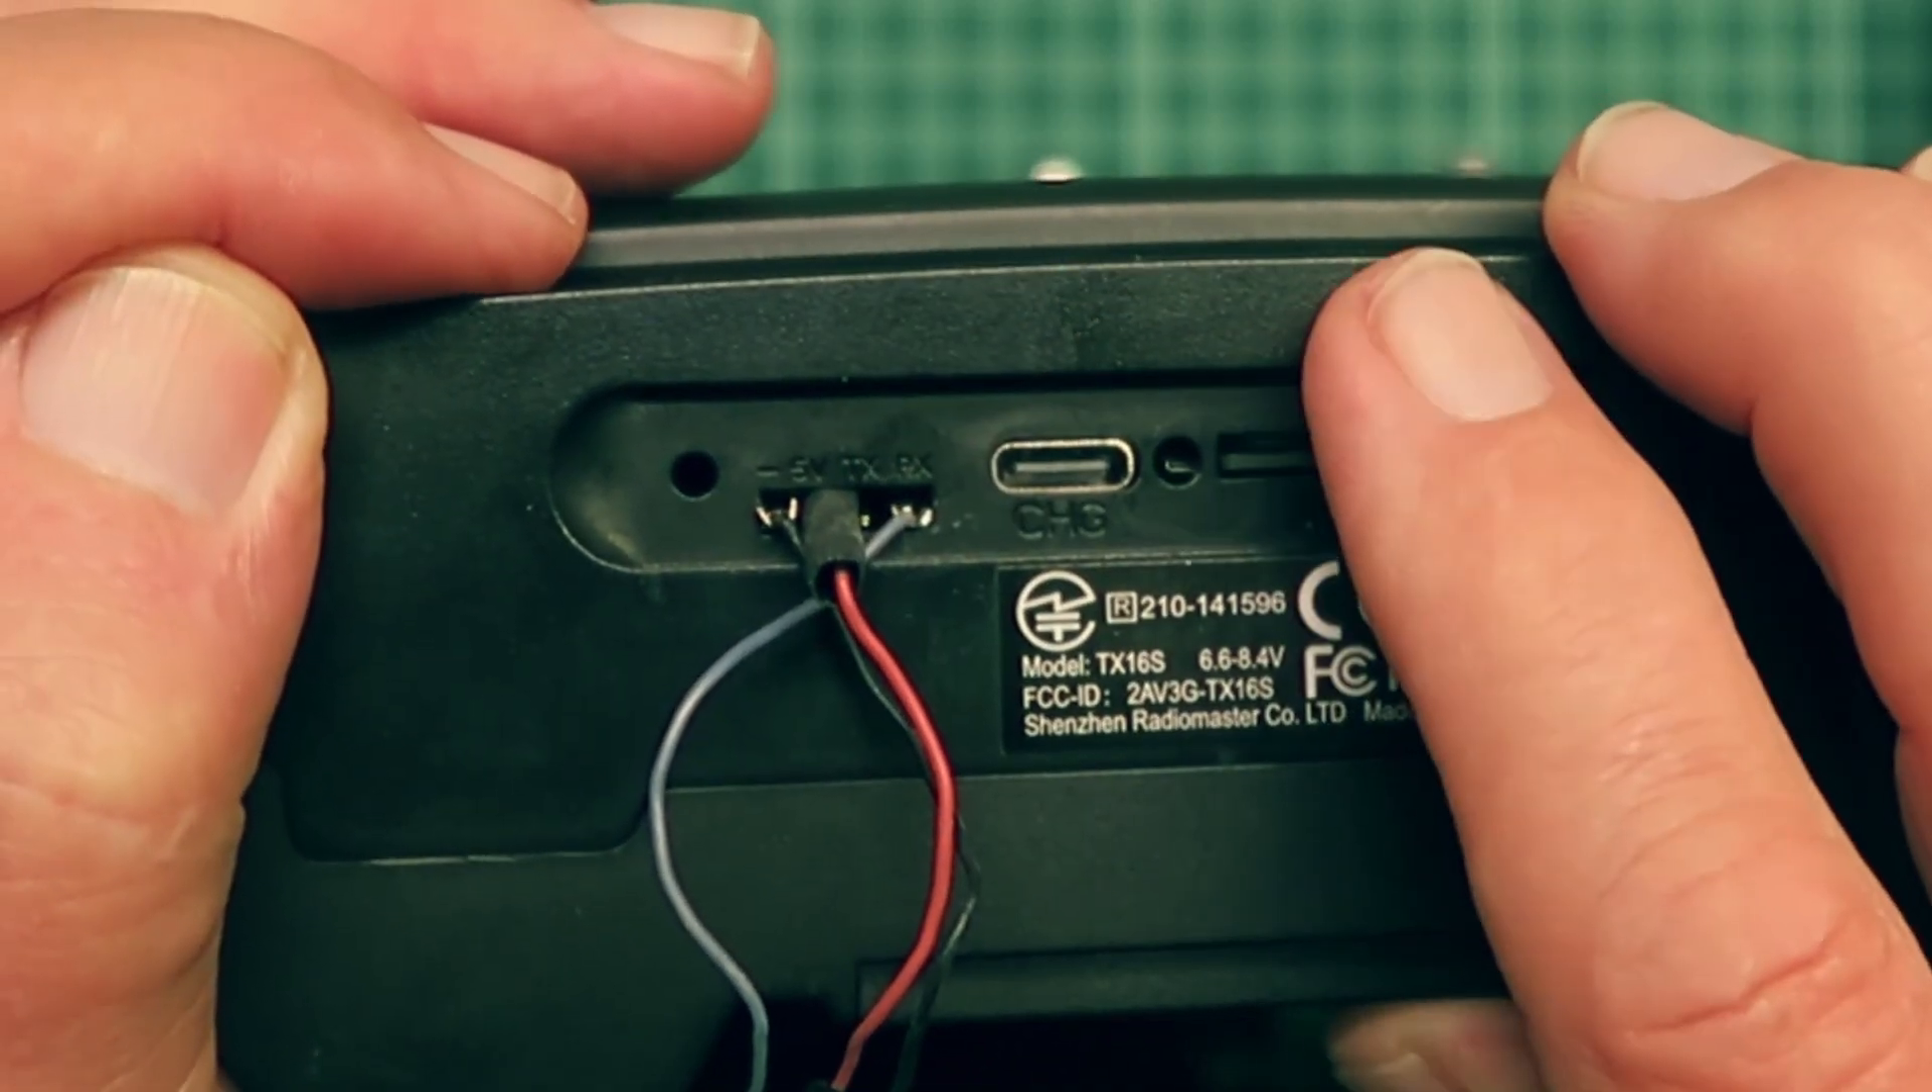Here we can see where I've just pushed my connectors in, insulating them a little.